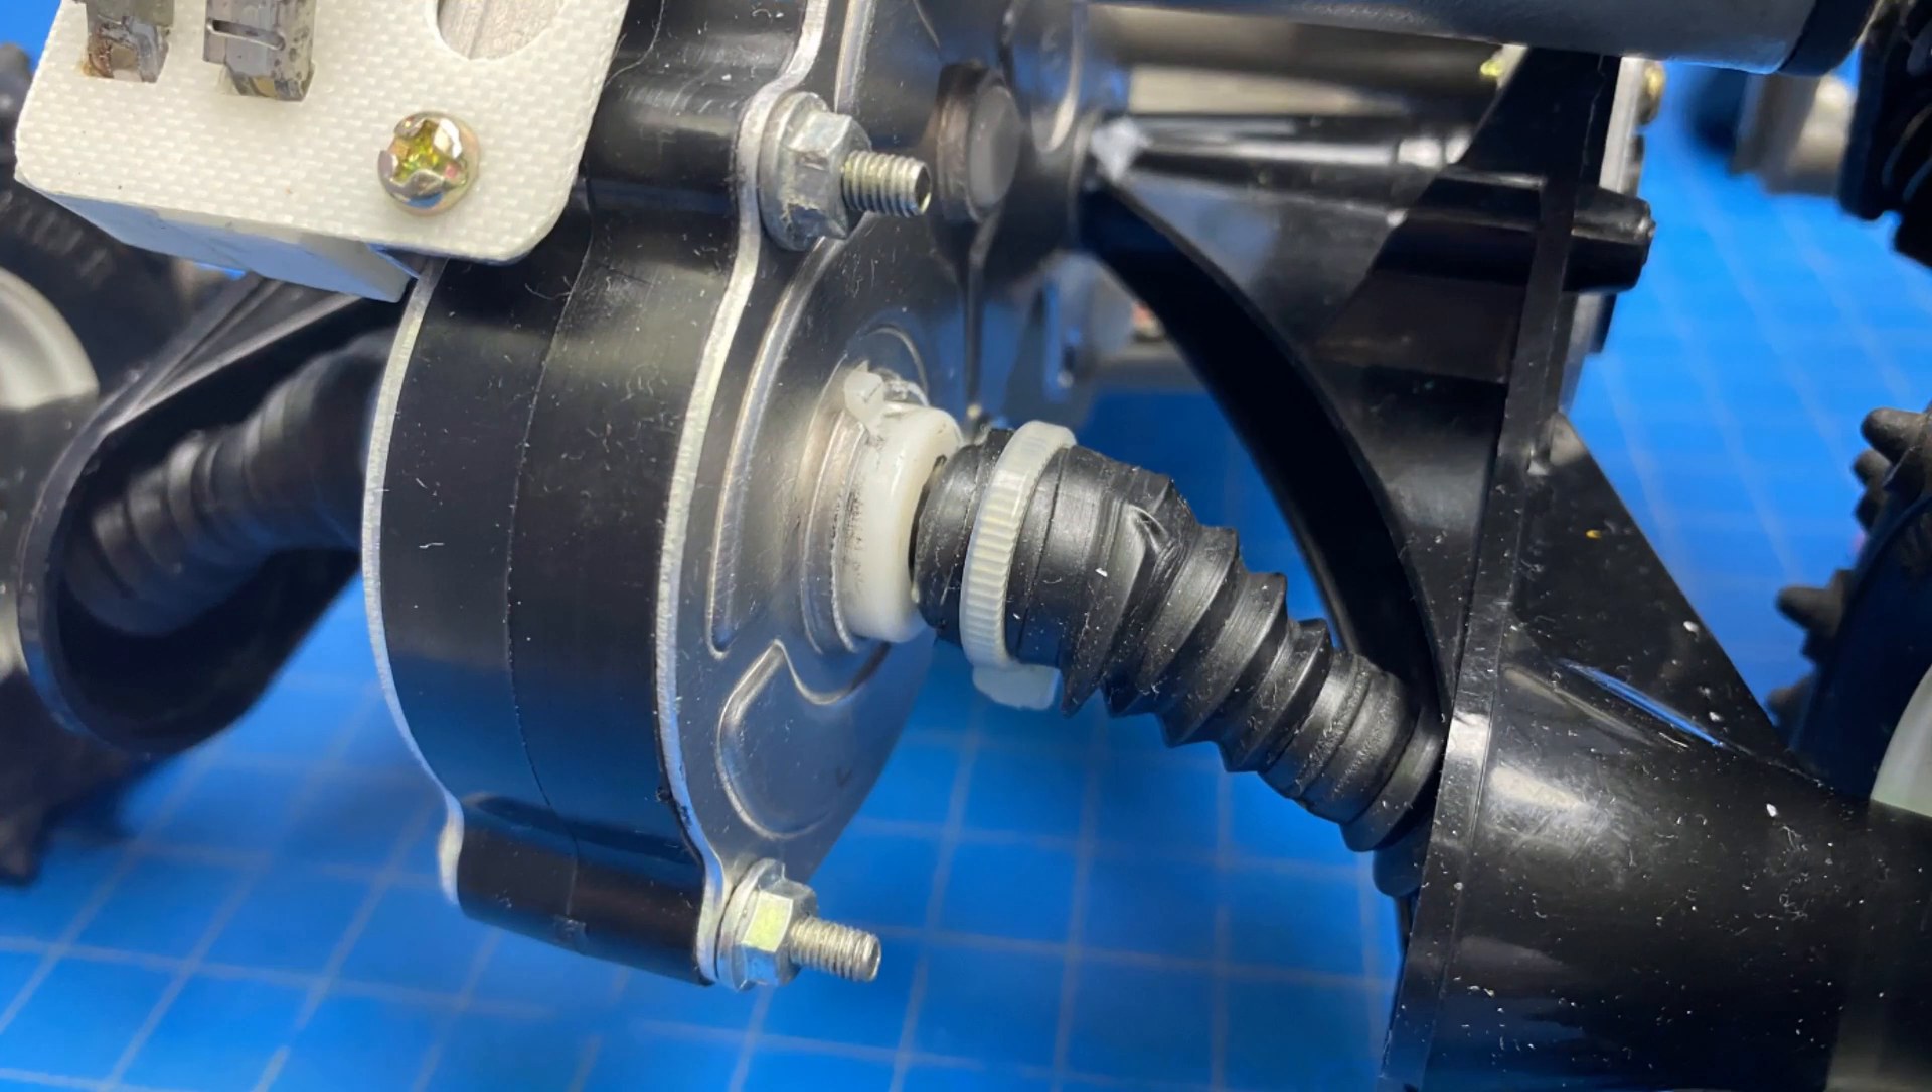One thing I really don't like about the ORV gearbox aesthetics is that the screws are way too long. Even after you attach the nut, the screw sticks out way too far.